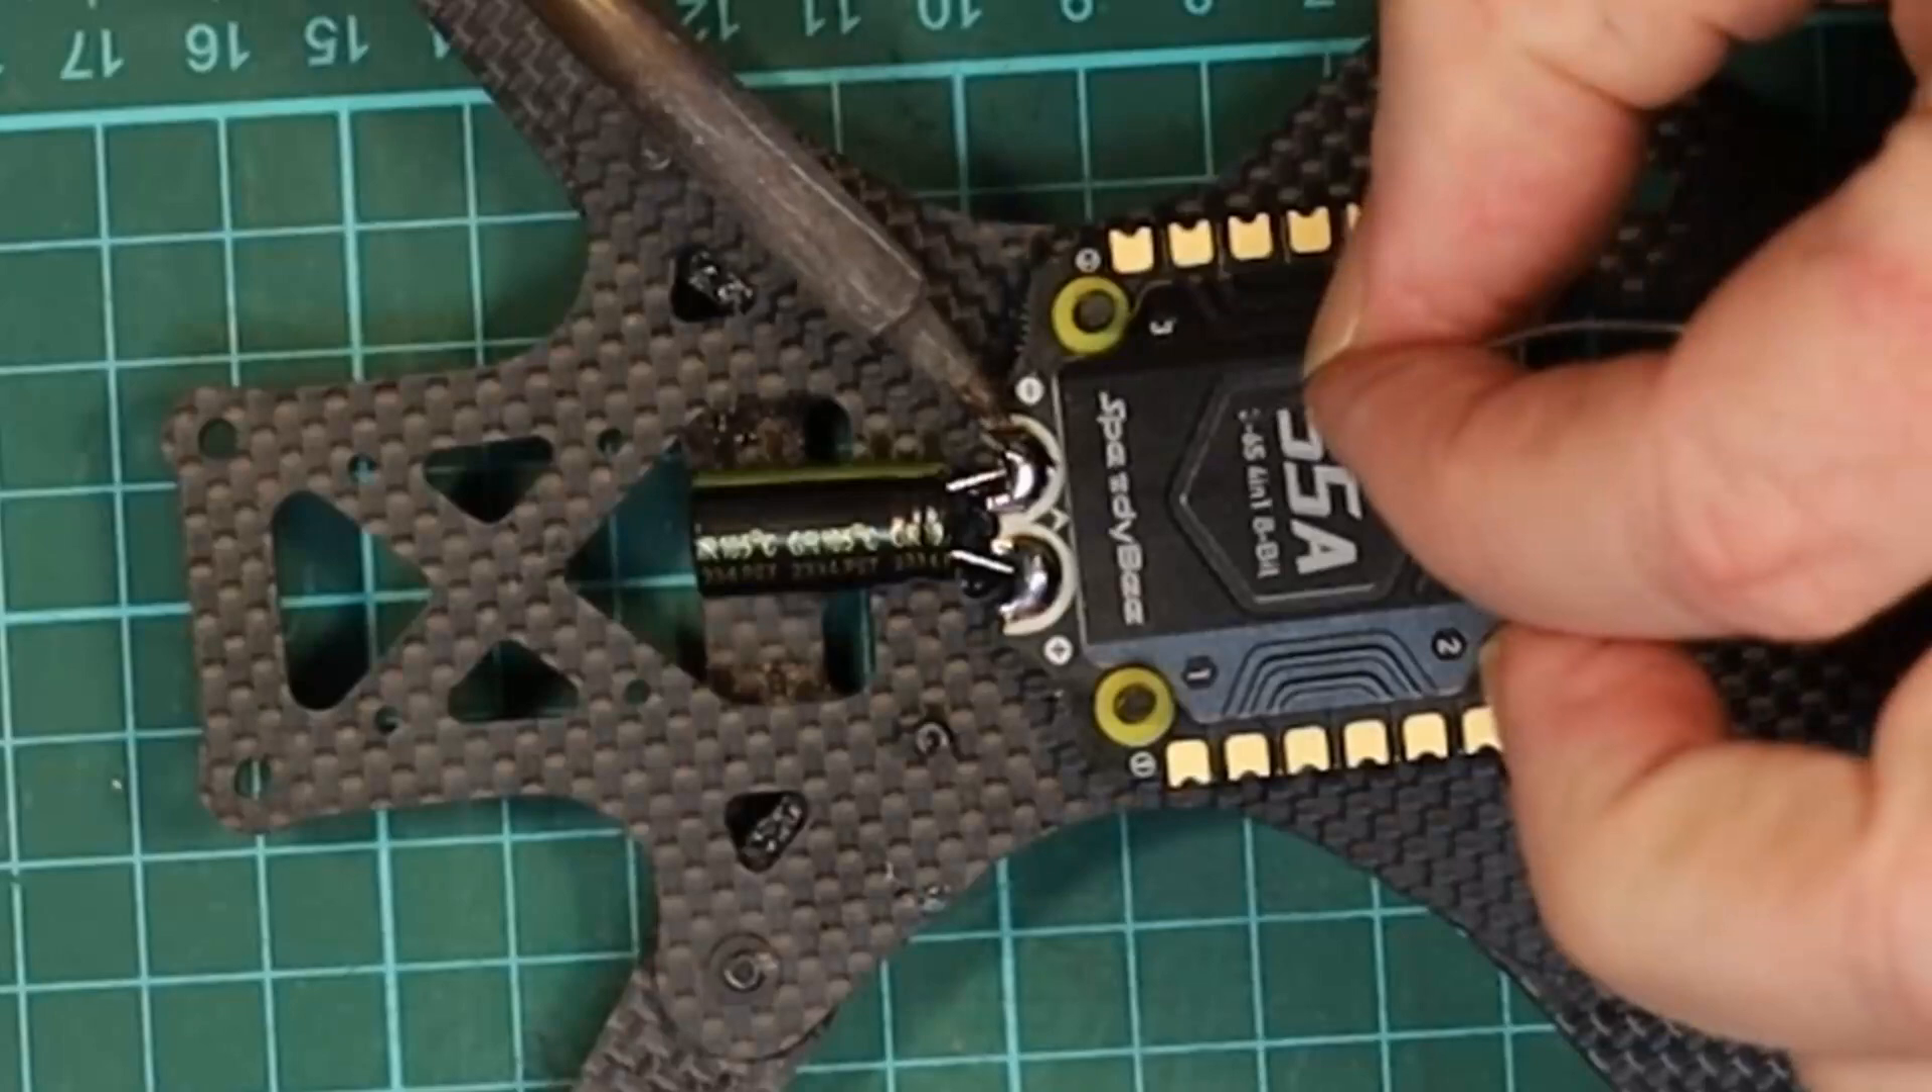We have the pads tinned and the capacitor attached.